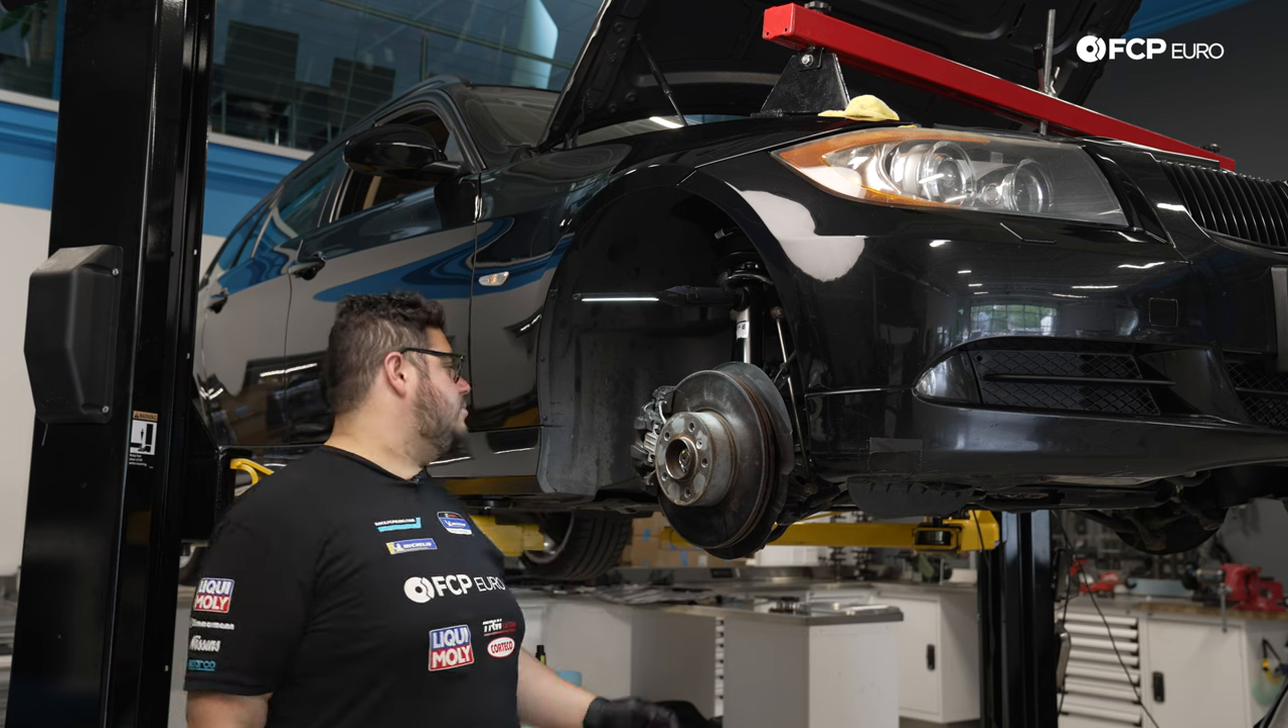We're not going to put our wheel on just yet as we're going to have to get in here for the fender liner and the splash shields.